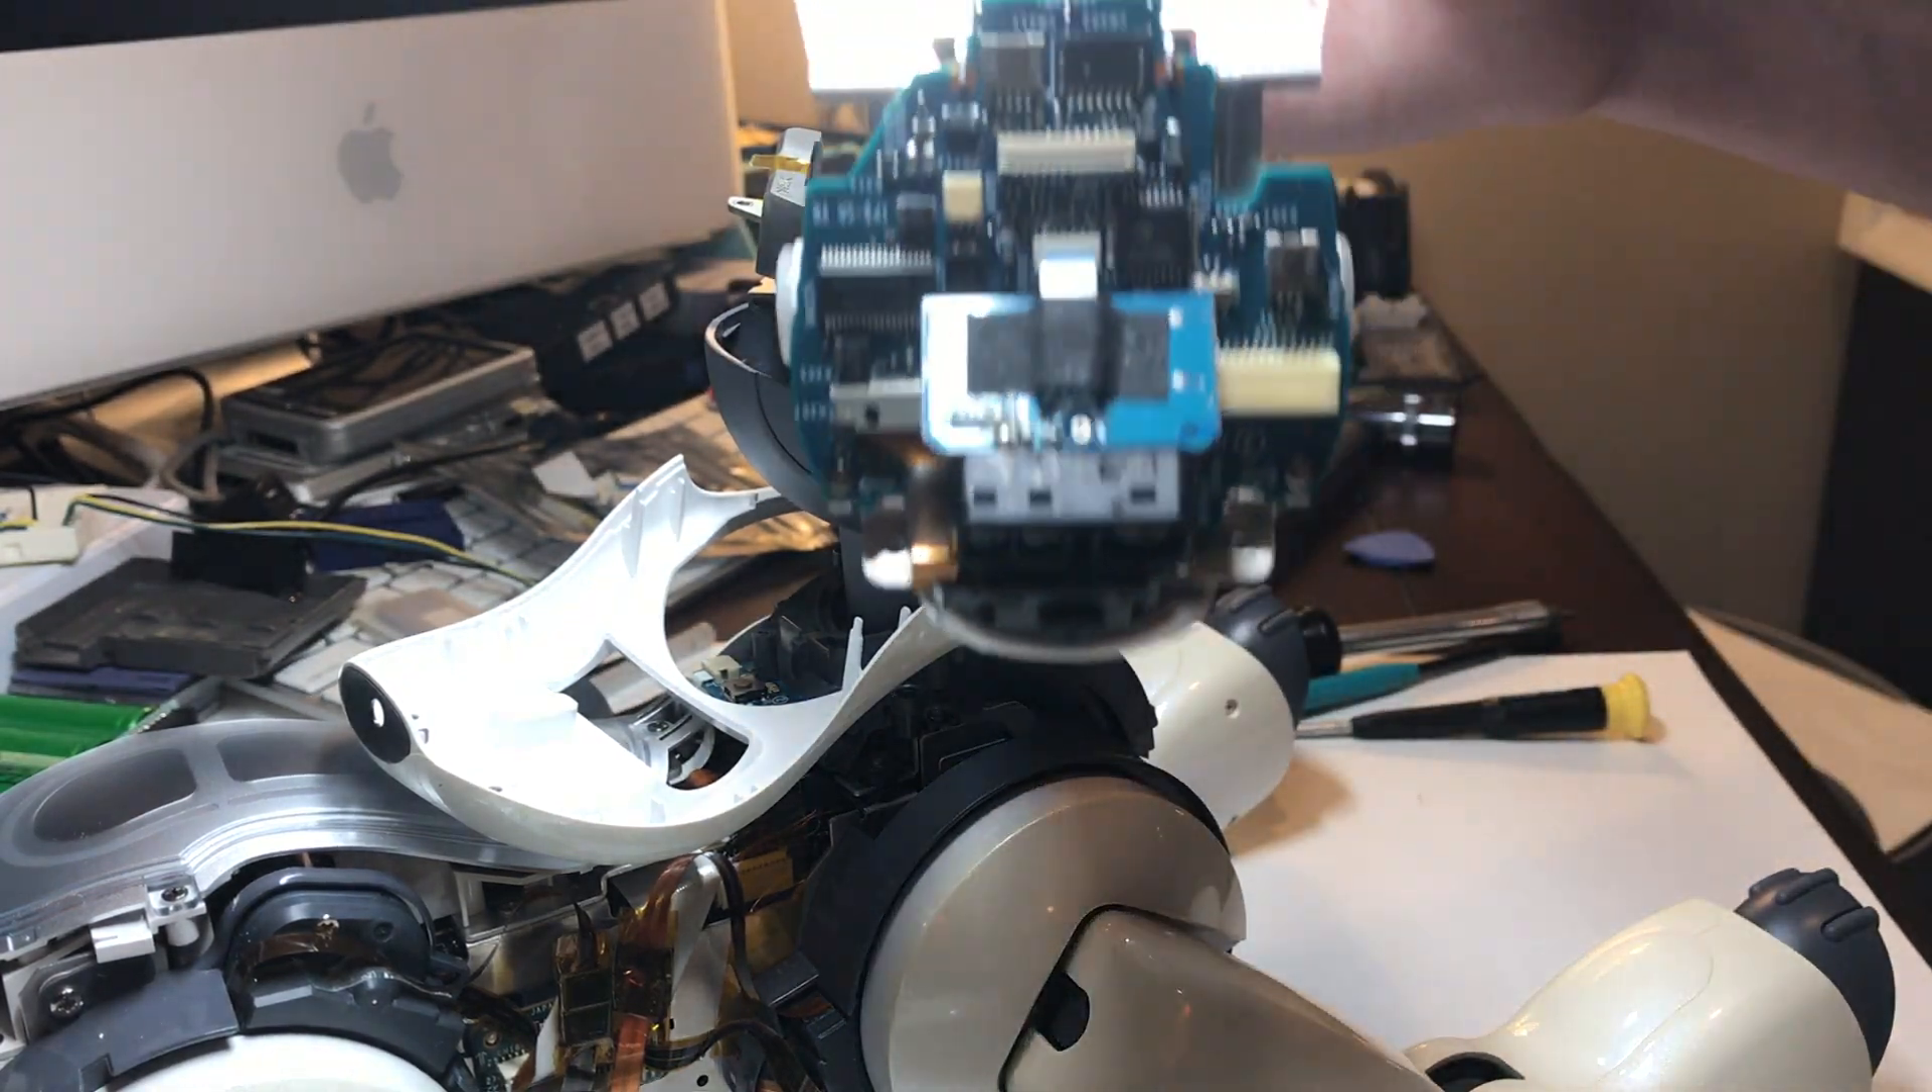And there you go, you've now removed the headboard assembly.